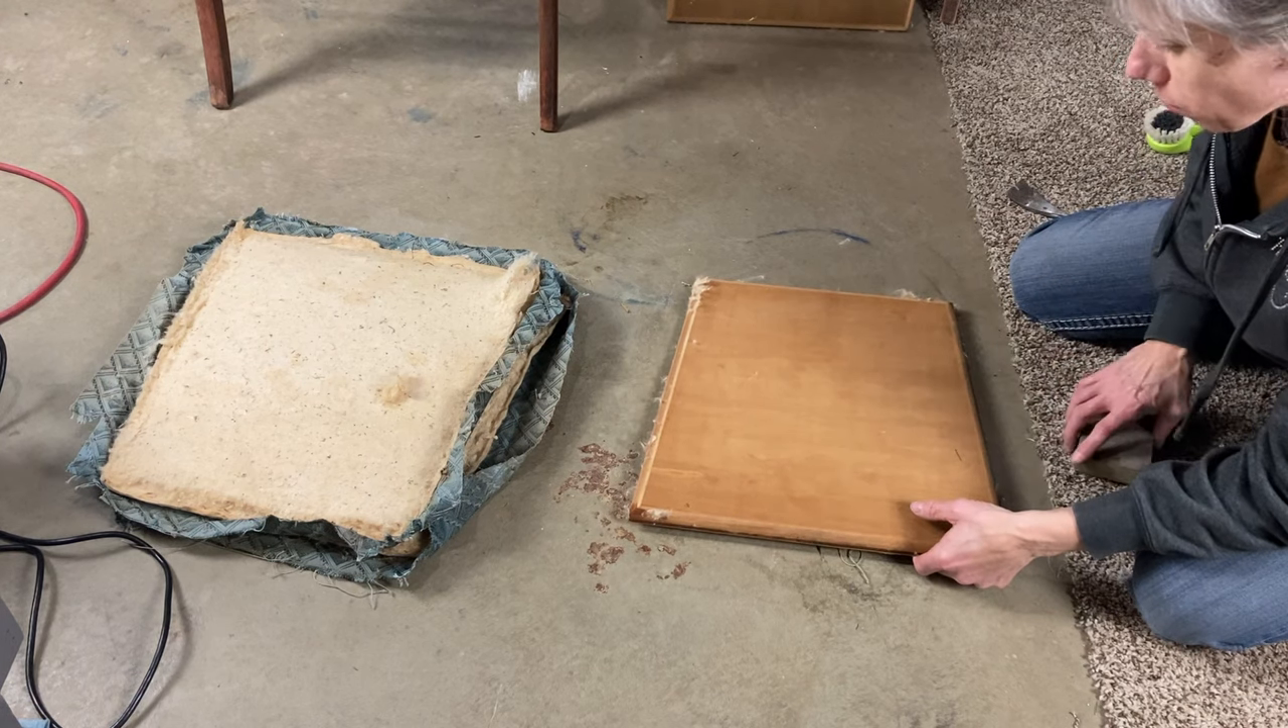This is the seat after the cushion's been removed.